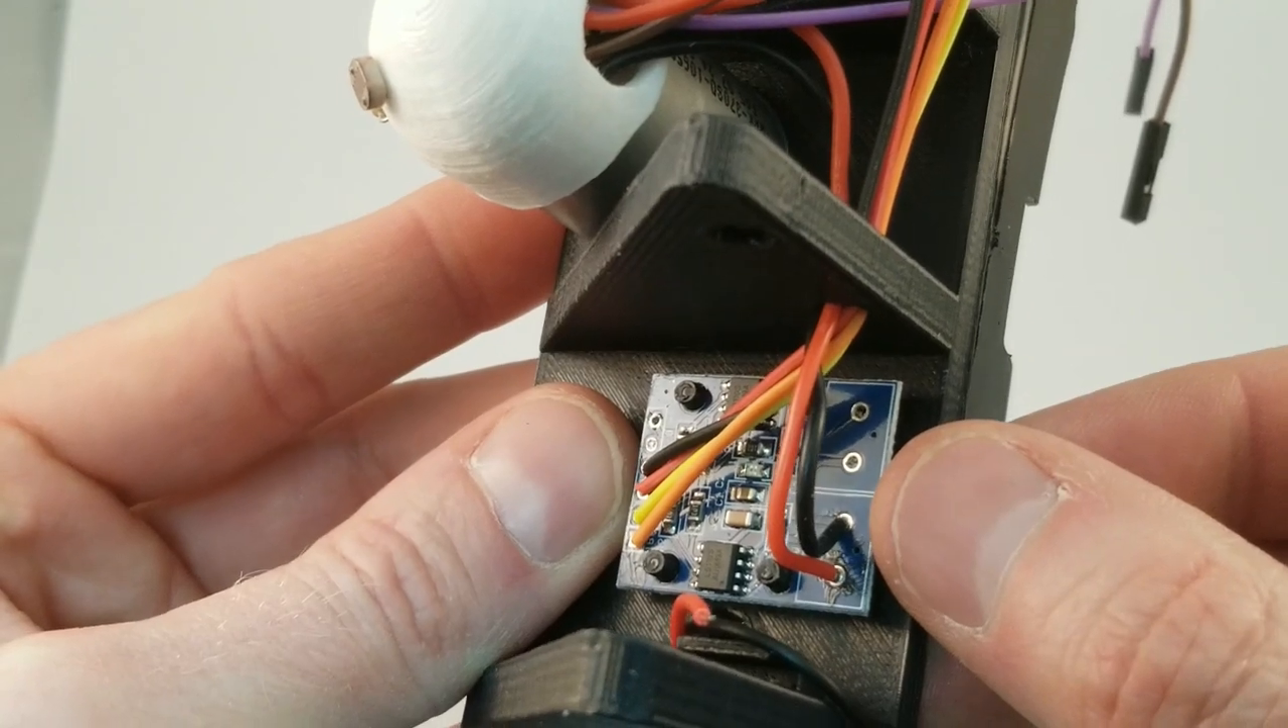And now I've installed my motor control board.